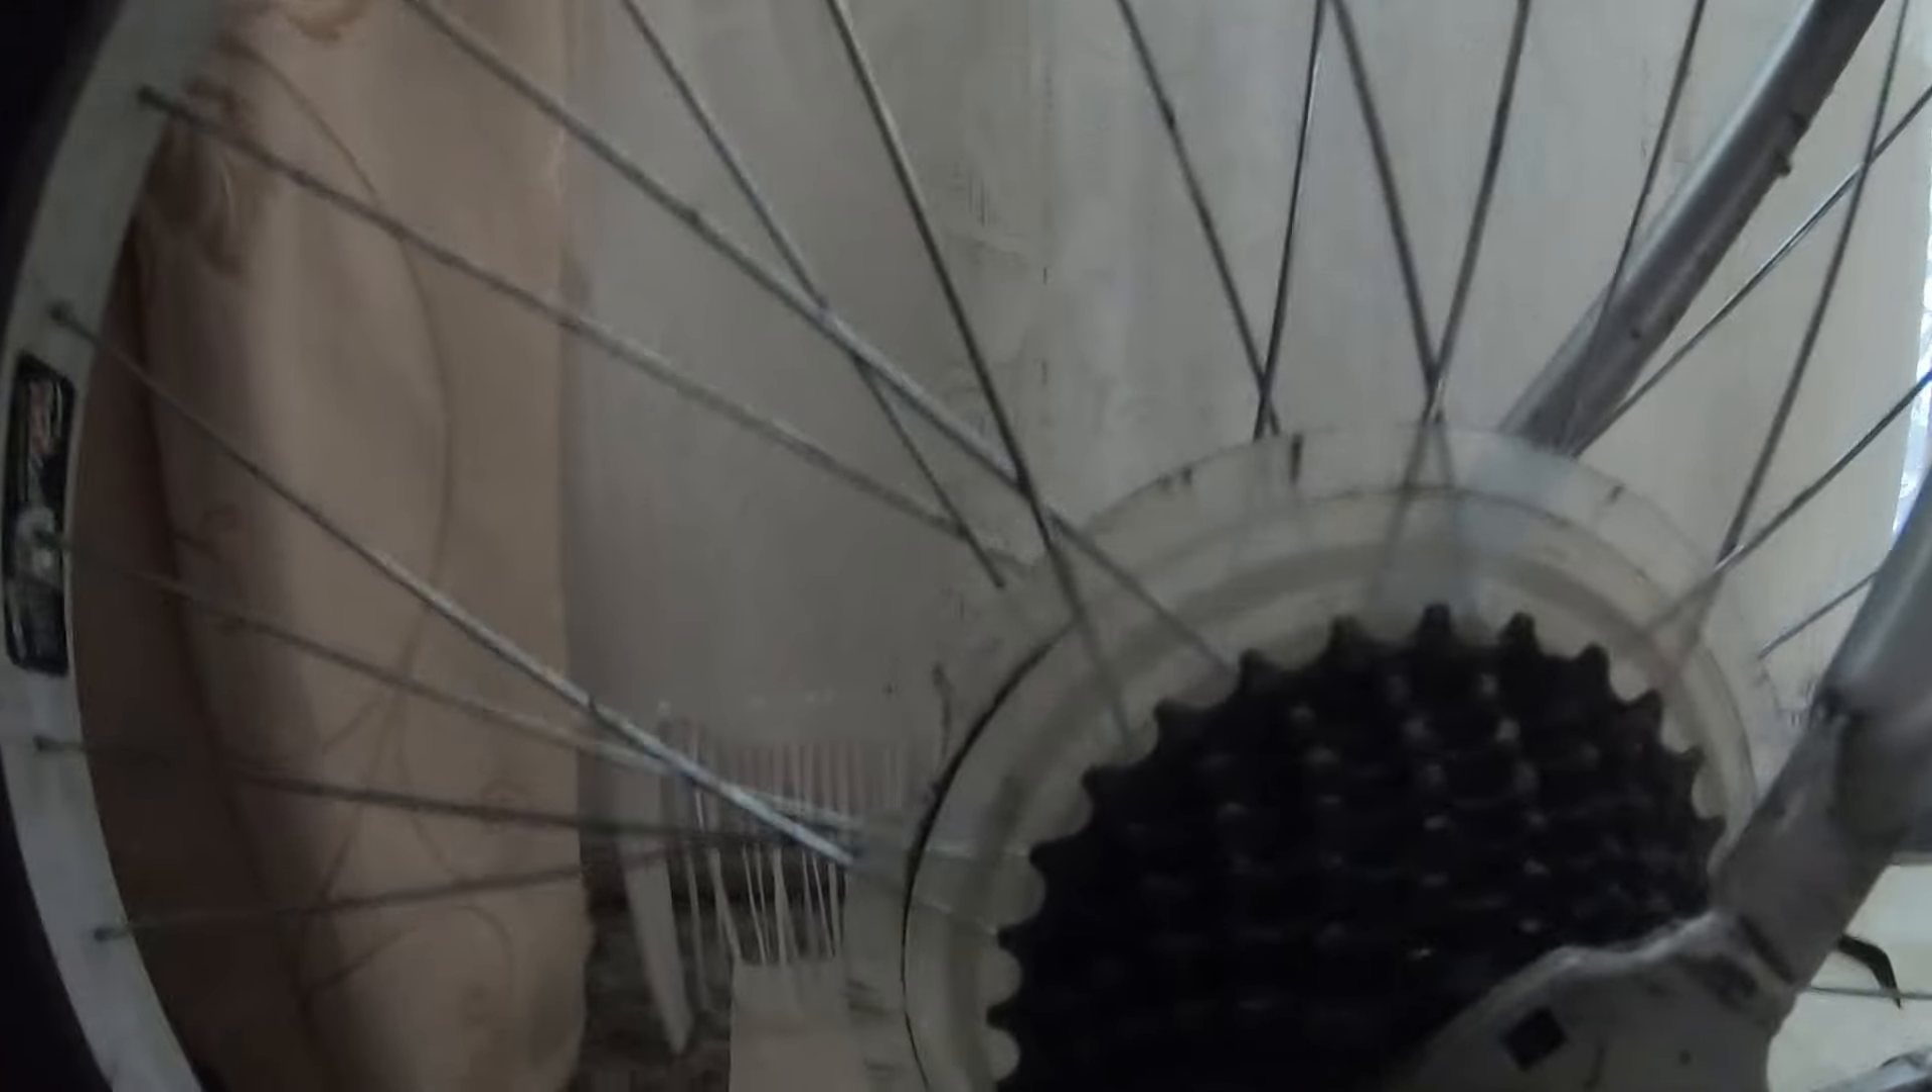Oprócz tego, teraz mam tutaj już założoną inną osłonę łańcucha na tylnym kole.